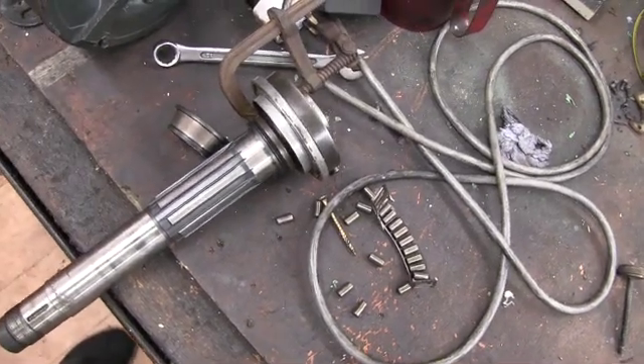So there's the cage with all the bearings that i've got off.